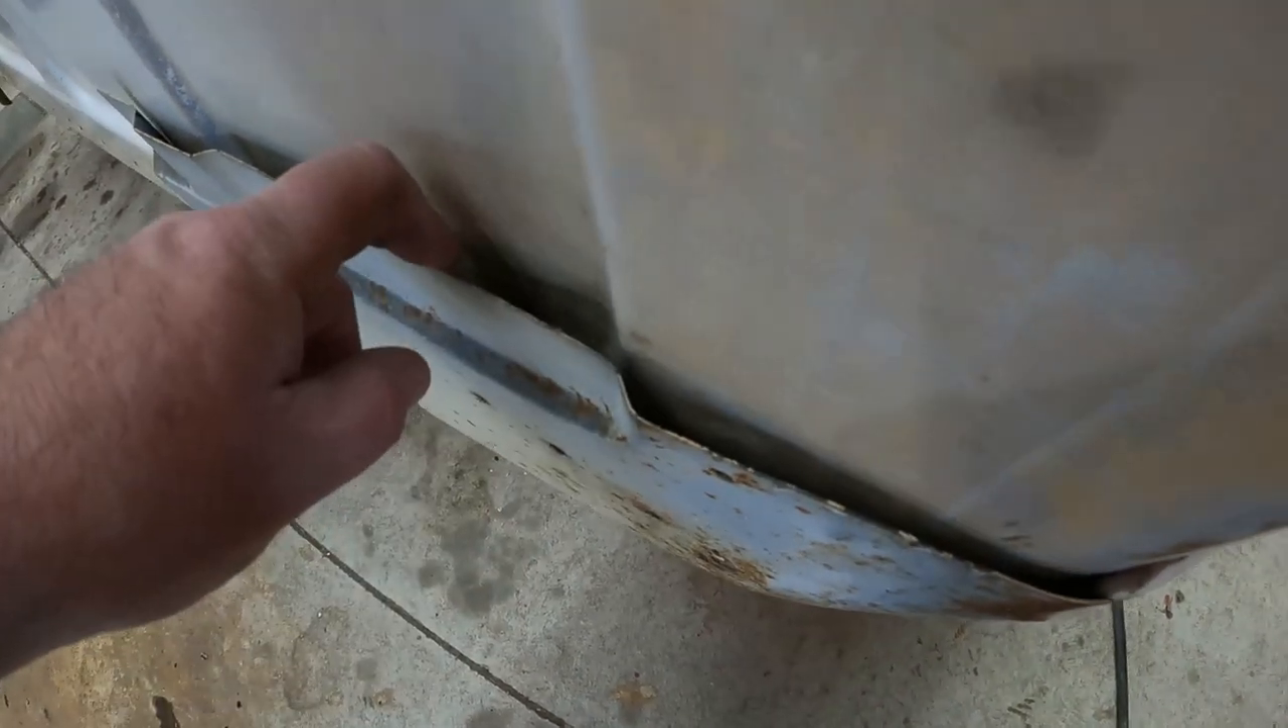The bad part is is he left a lot of gap in there for a lot of water to get down into.